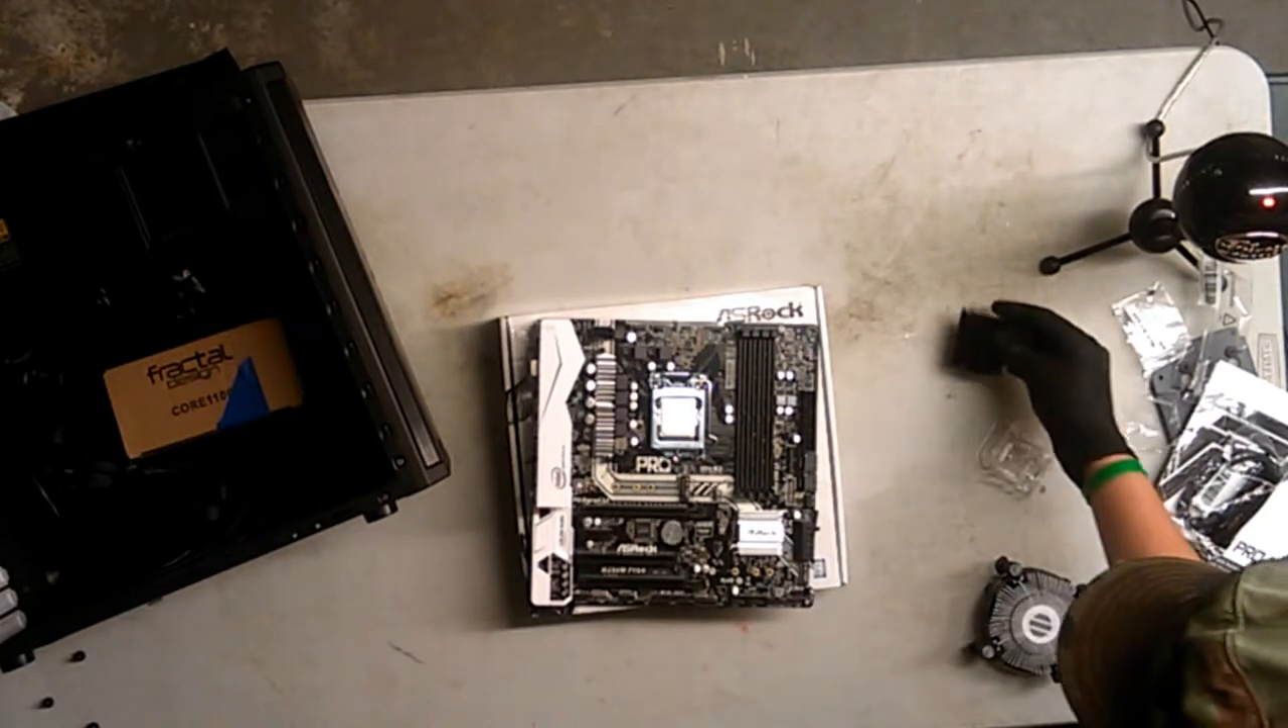Processor is in. We just got to put the heatsink on.